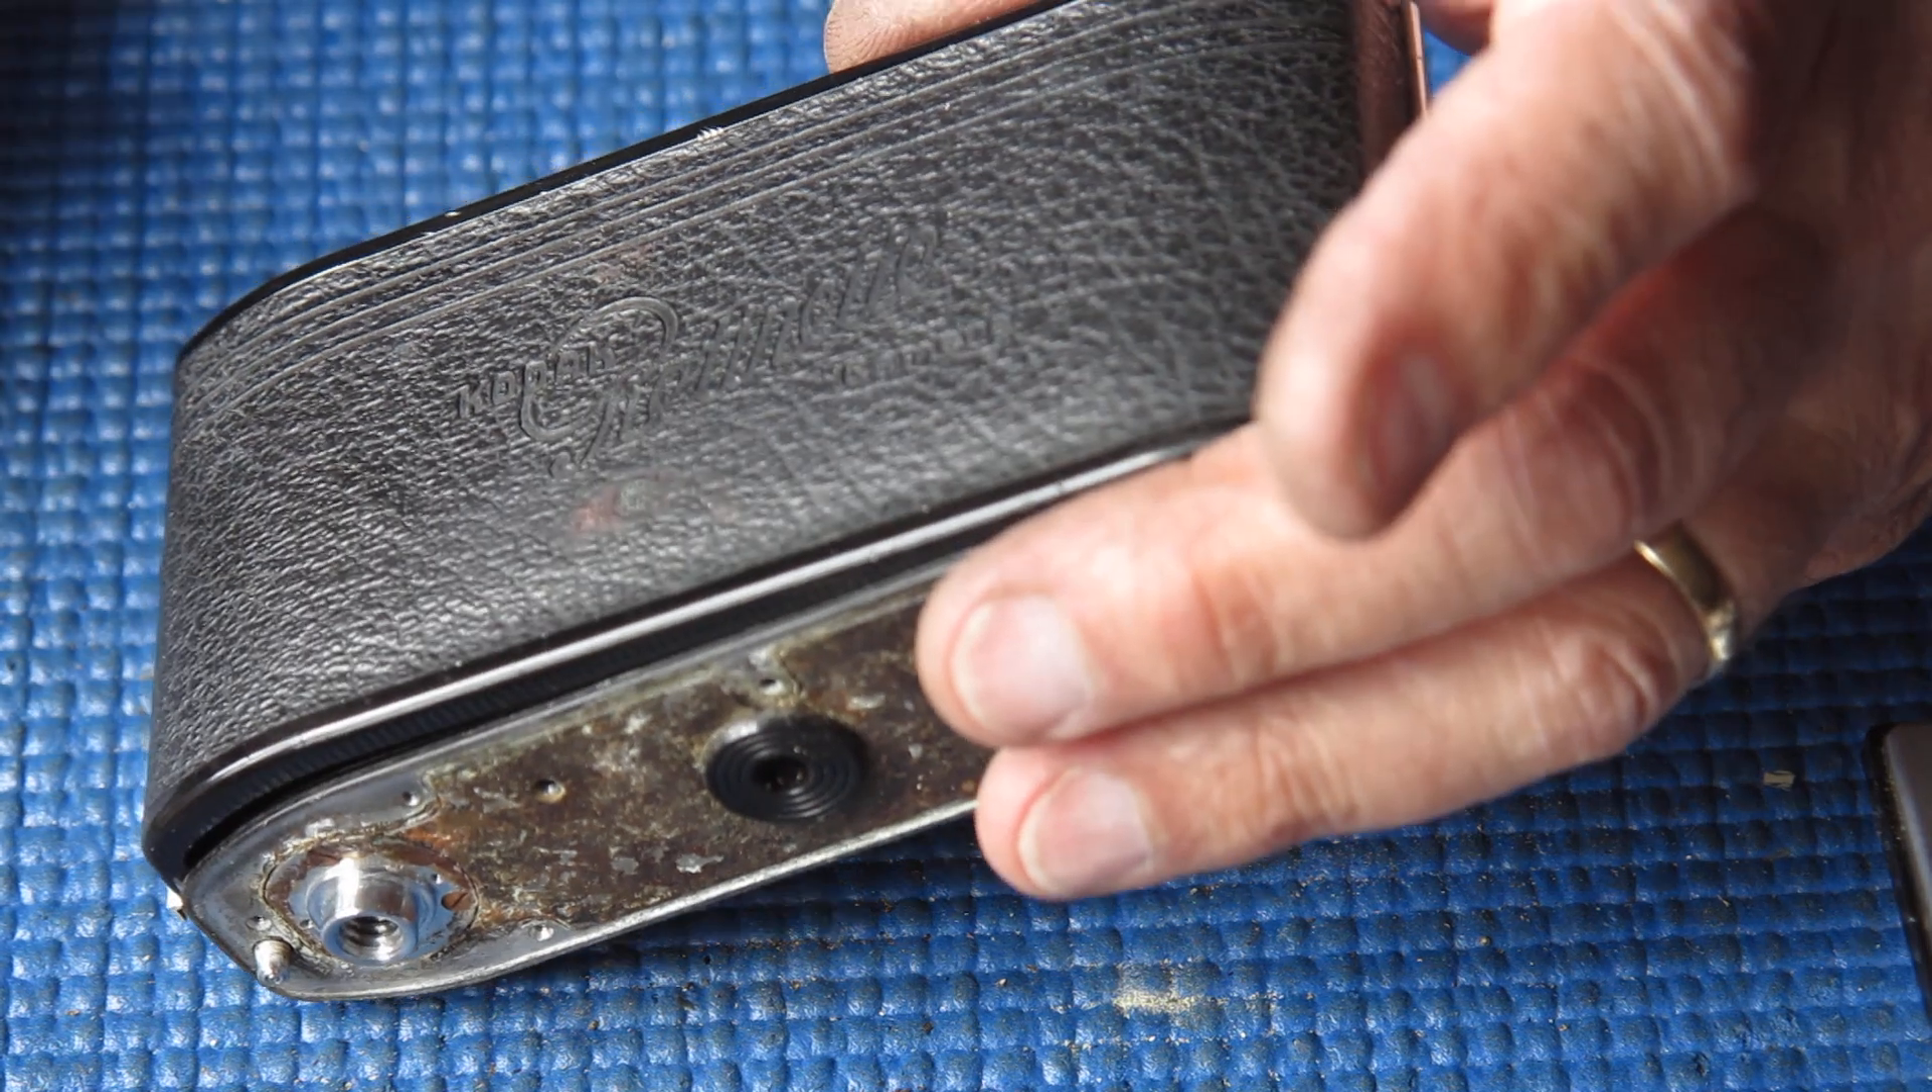I've got to get that casting nice and clean. I've also got to remove the leatherette from the back of the camera.